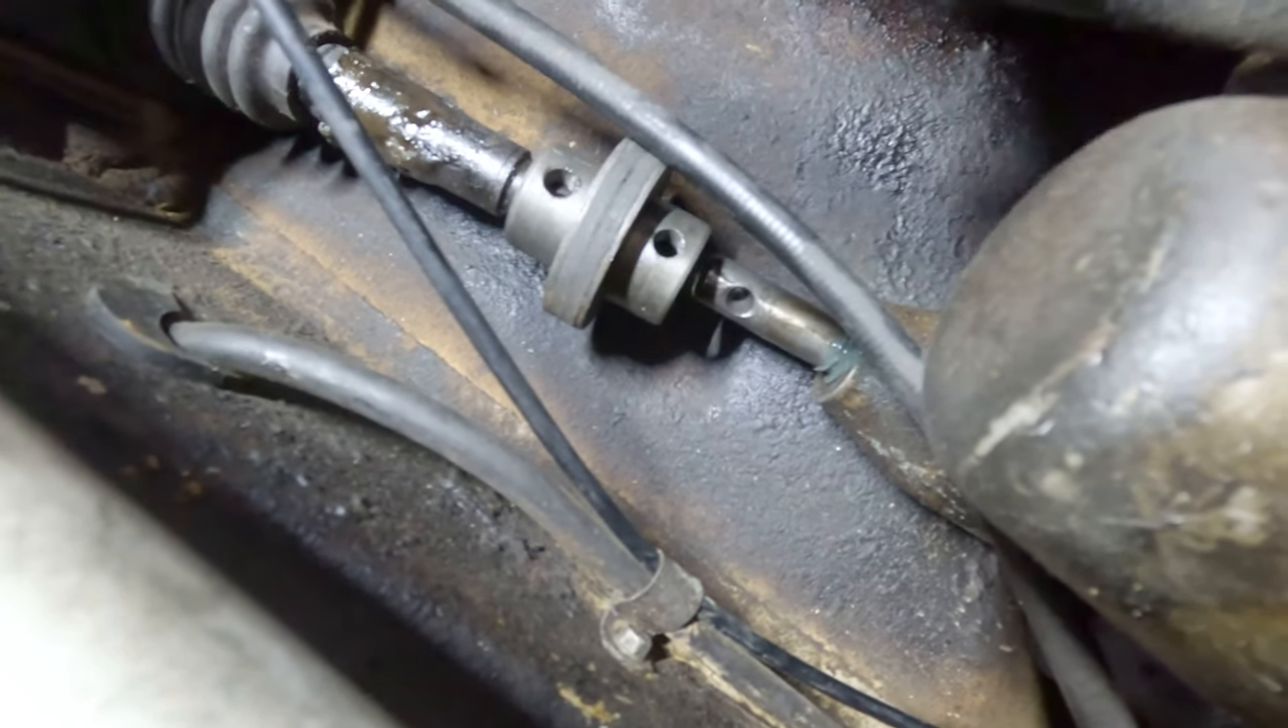The bolt that attaches the coupler to the transmission shaft had fallen out.